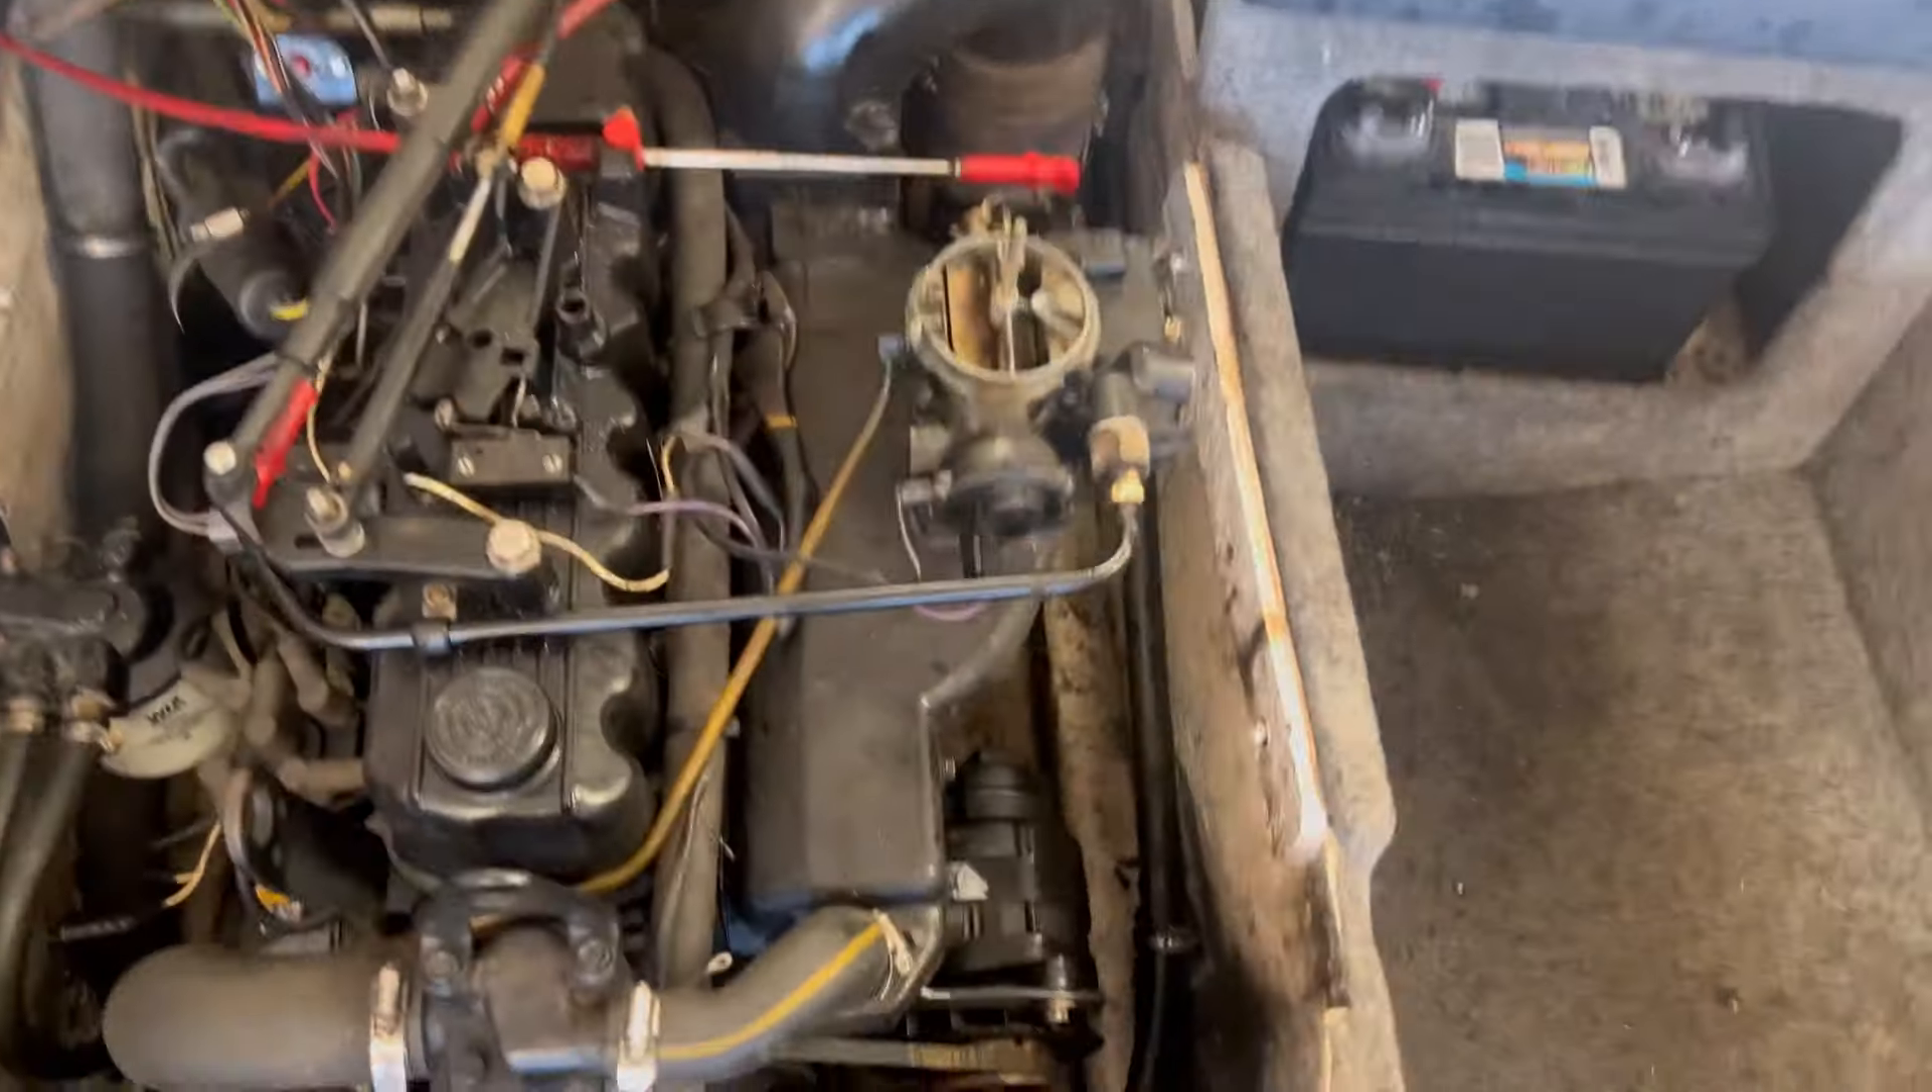Got the engine all back together. Carburetor is on.